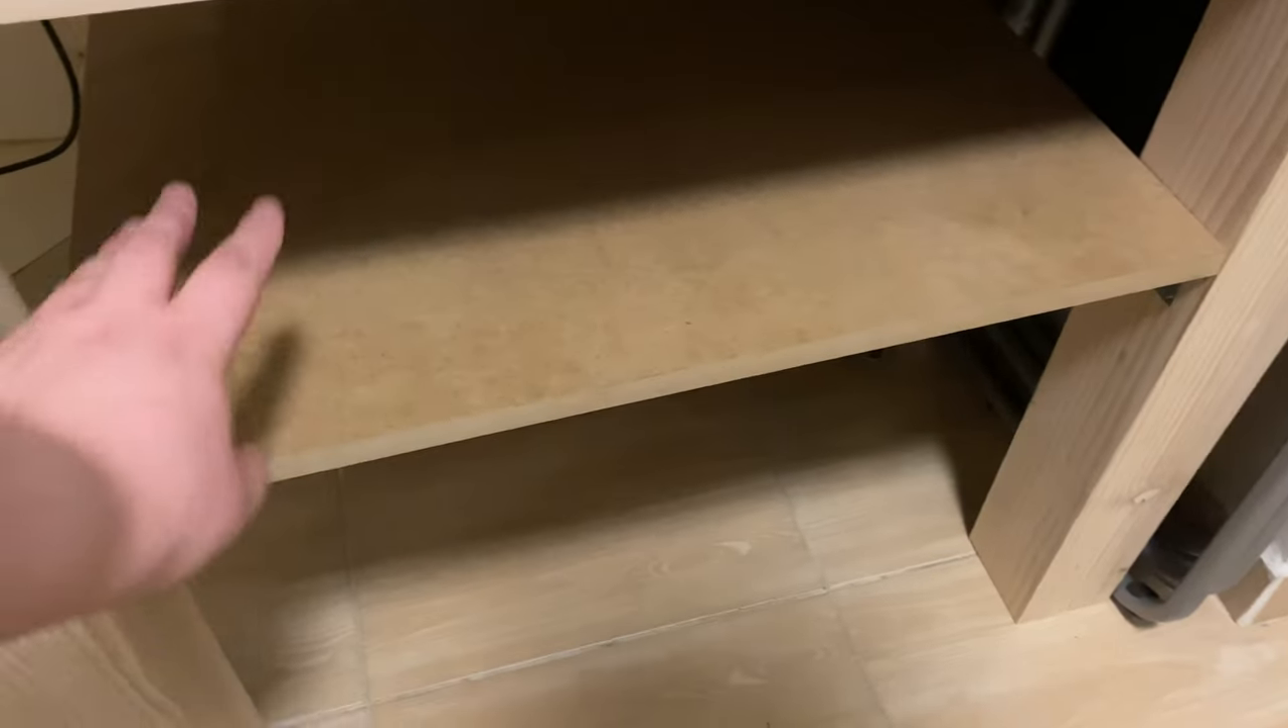And lastly you probably noticed it already I finally mounted the shelf as well.